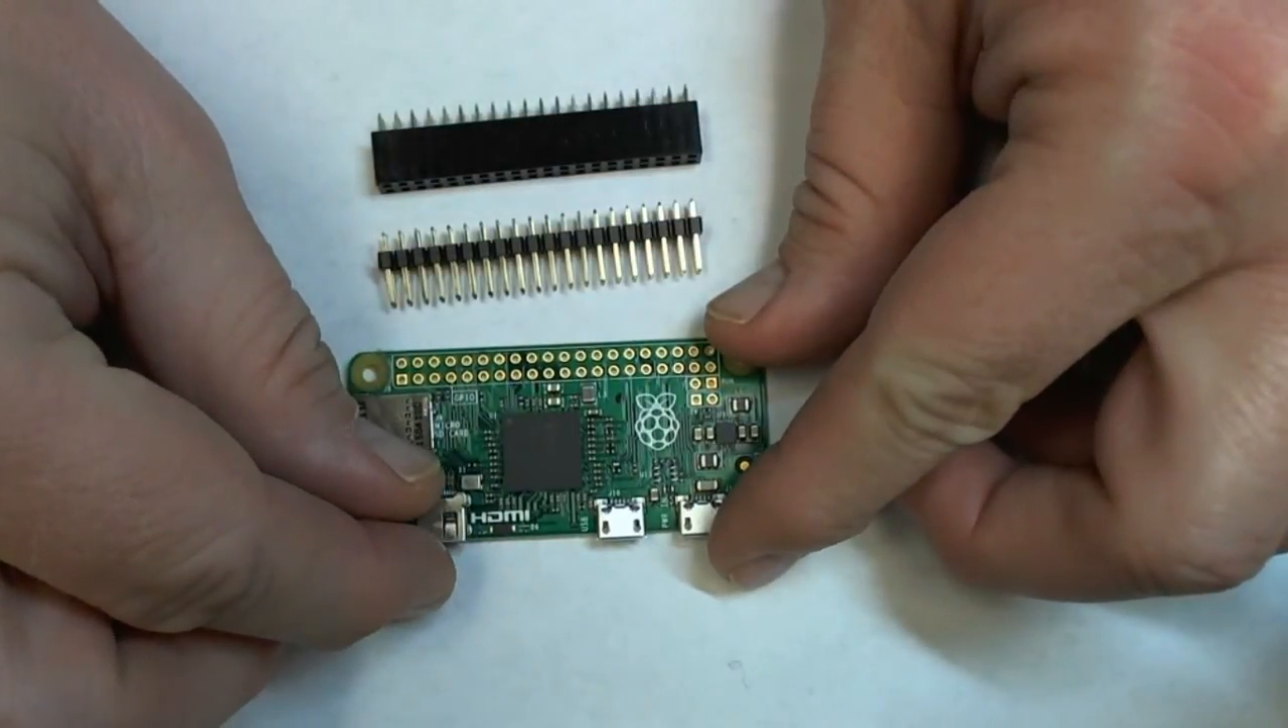Okay, so here we have a close -up of the pi zero before we put the pins in.